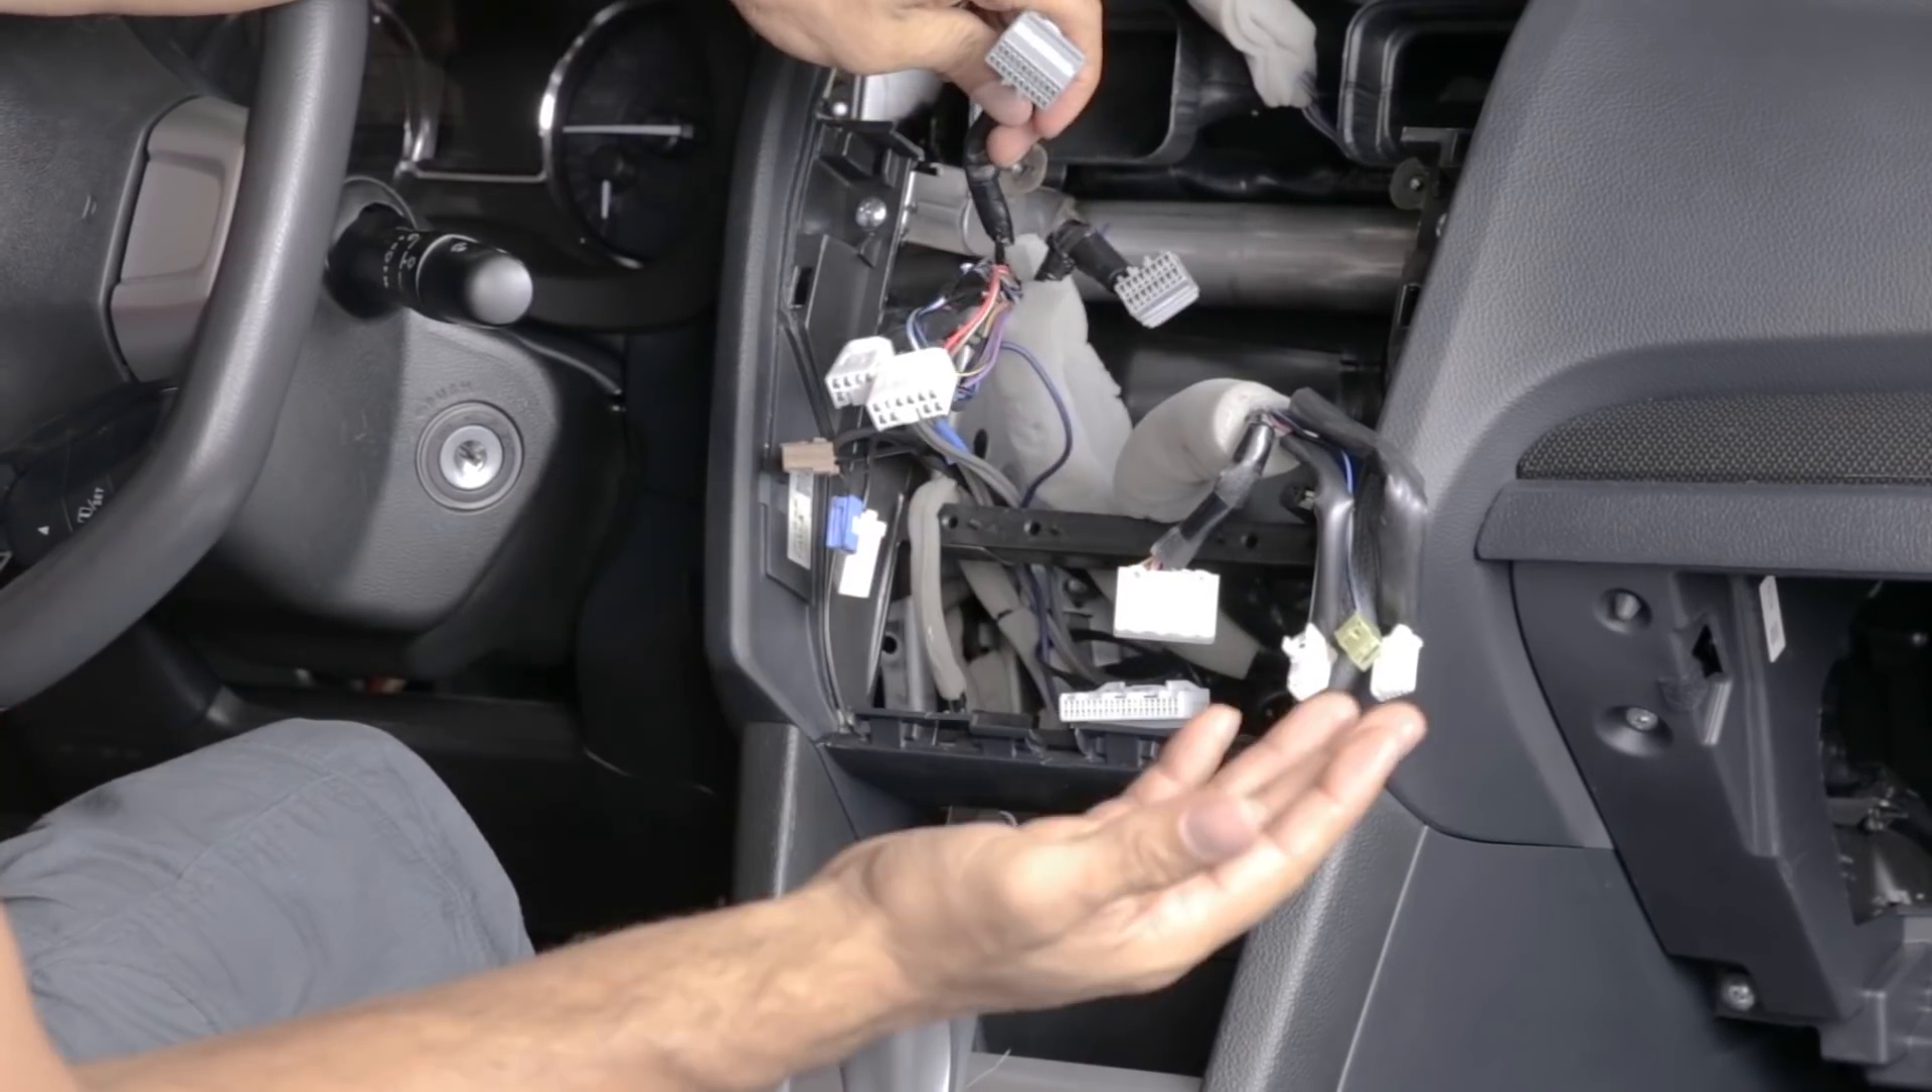As you can see I removed the stereo.